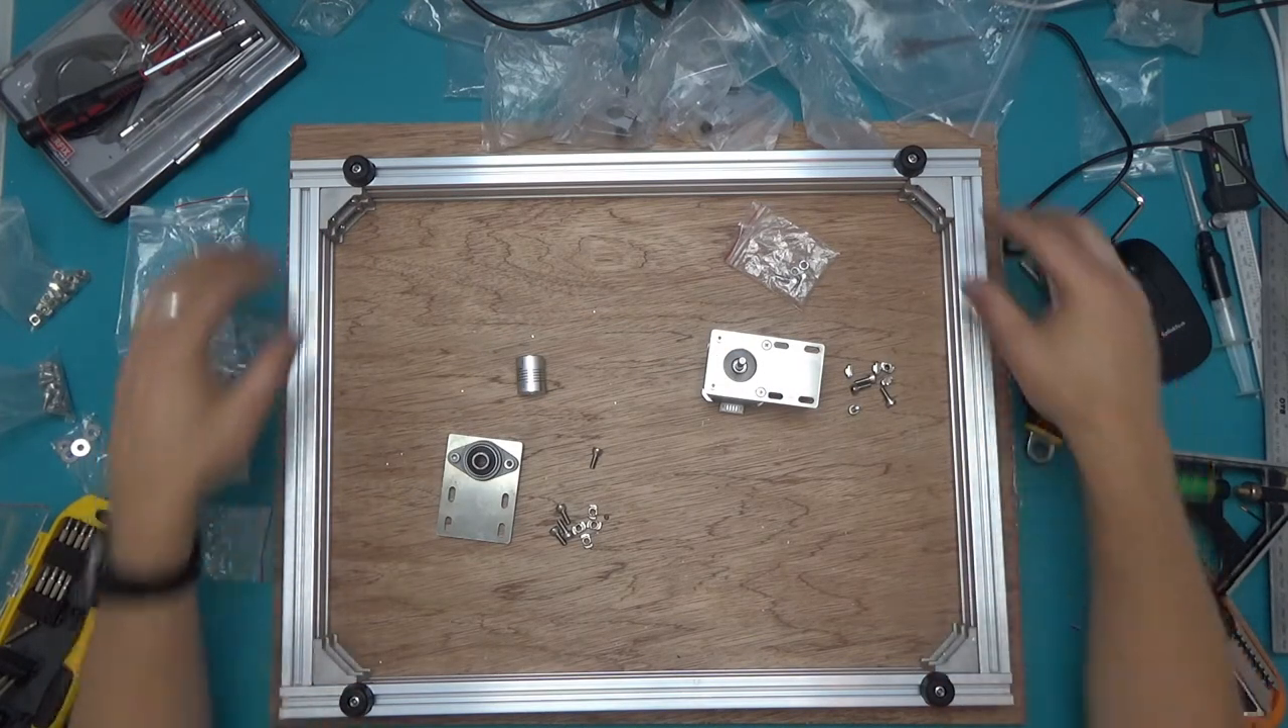And the feet i've put those in right where the brackets end on each corner.